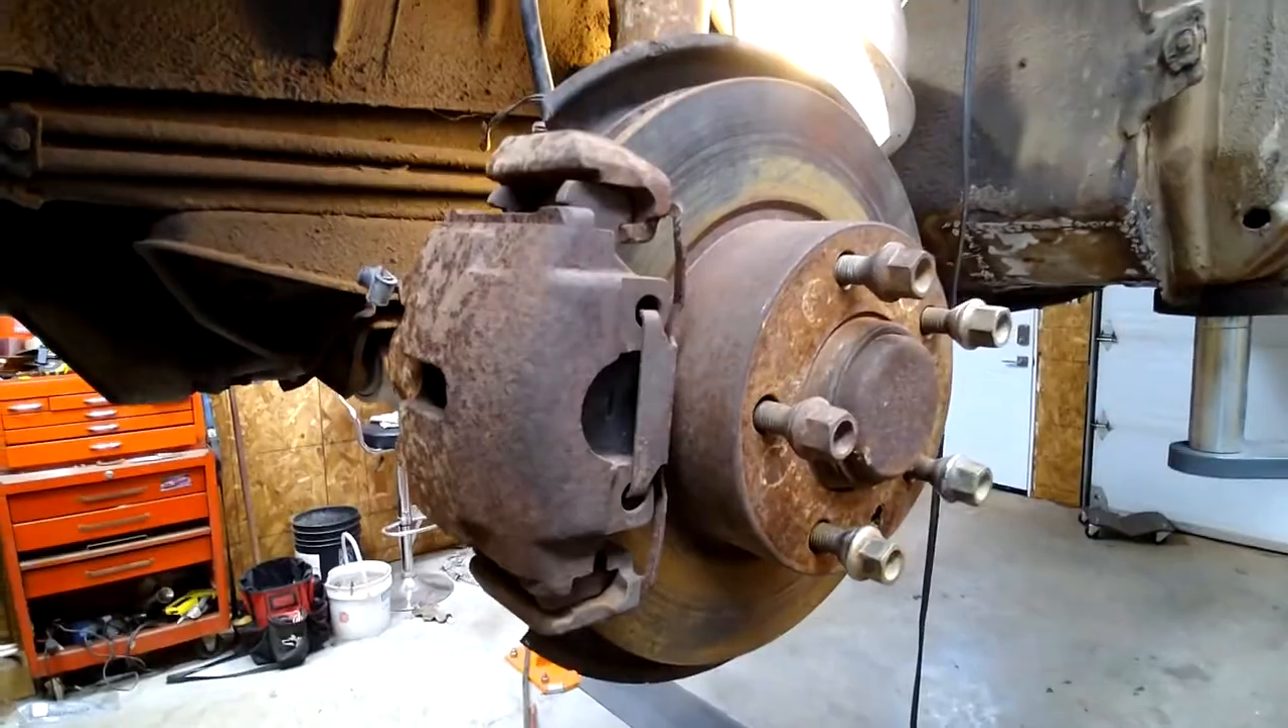I still have to take the brakes off on this side but i do have new wheel bearings for it somewhere over here.